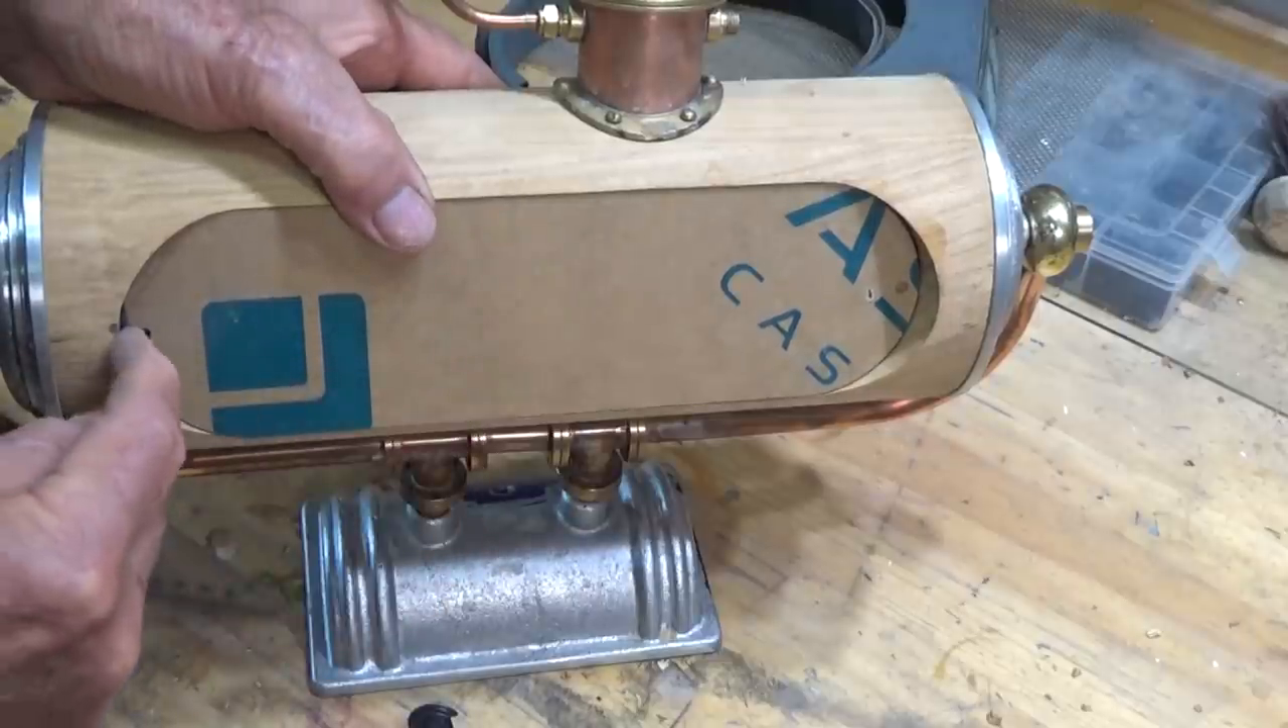So here's that screen and i've still got the protective paper on that.